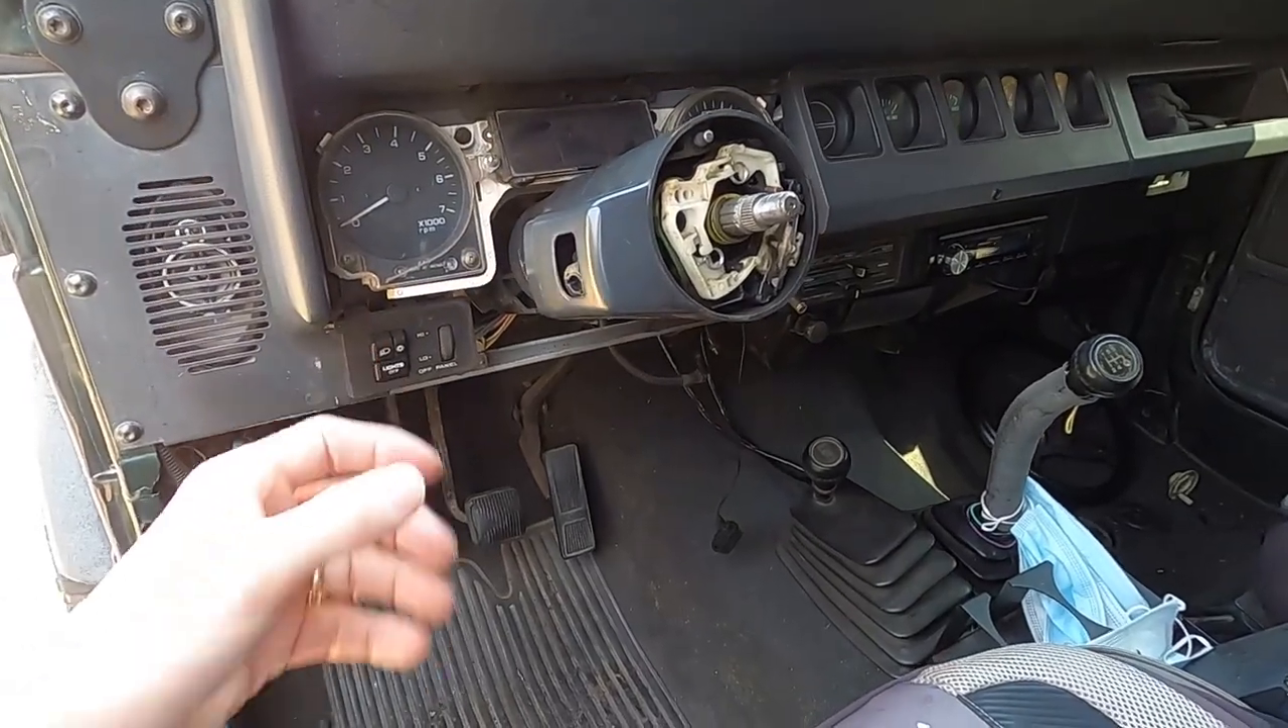The steering column is back in there securely.